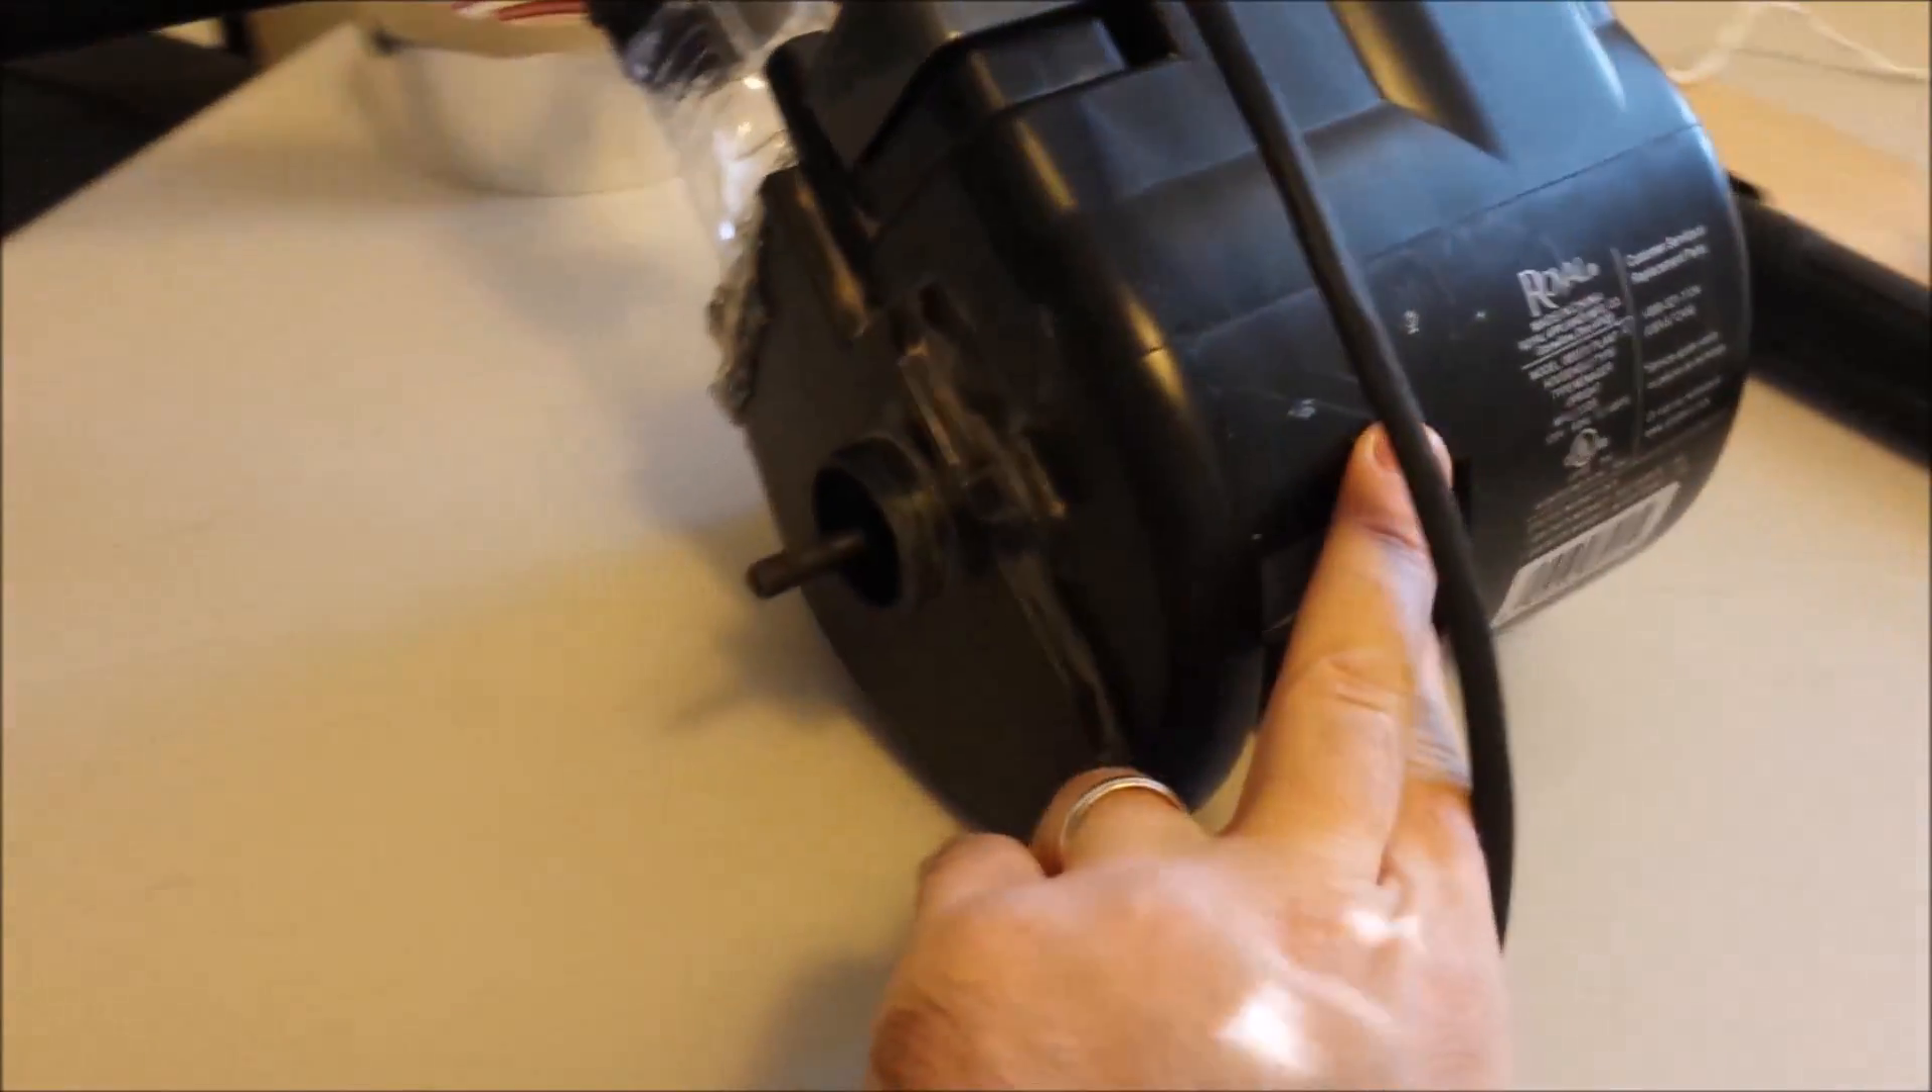The only thing left off is covering this shaft.